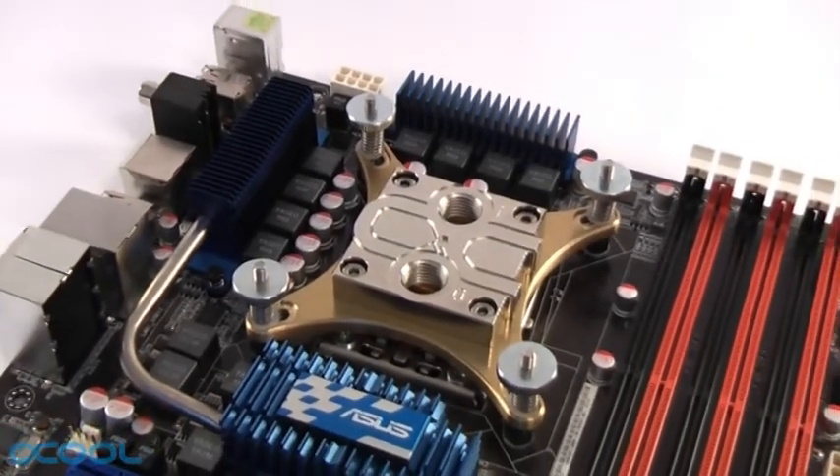This concludes the installation of the Livingstone CPU water block.